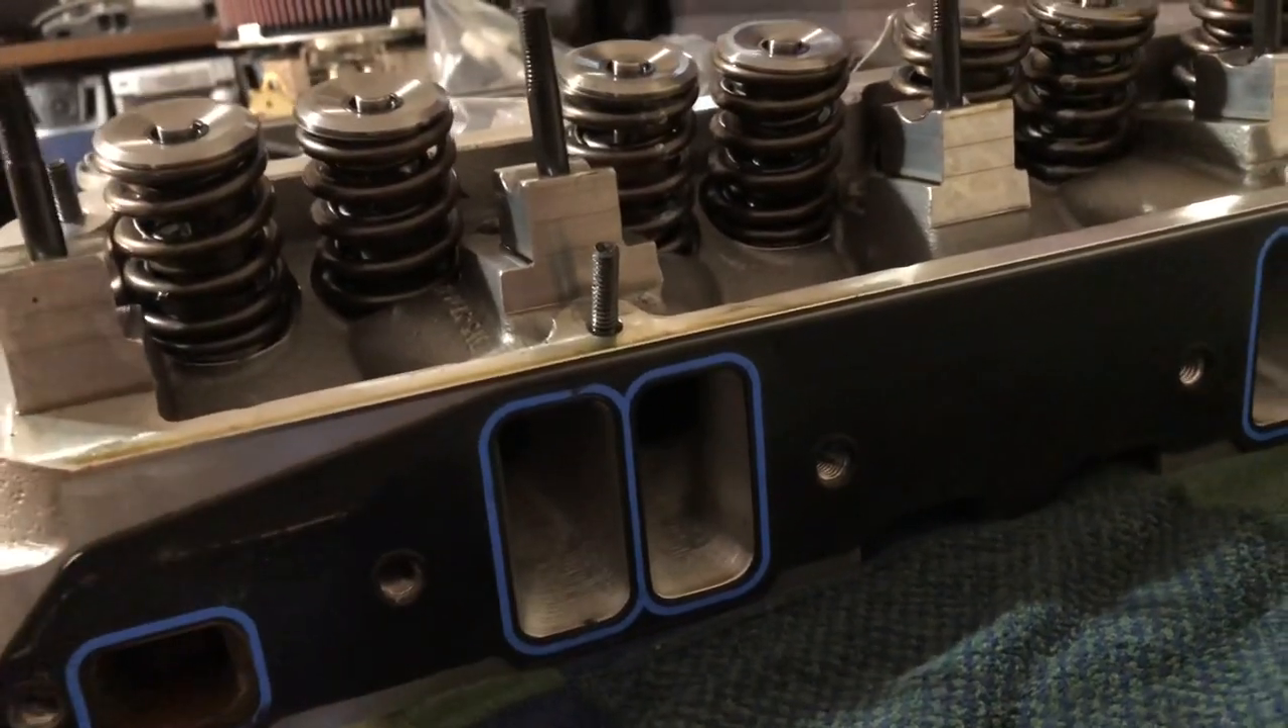You can see that's the same gasket there and it is a perfect fit like doesn't get any better.